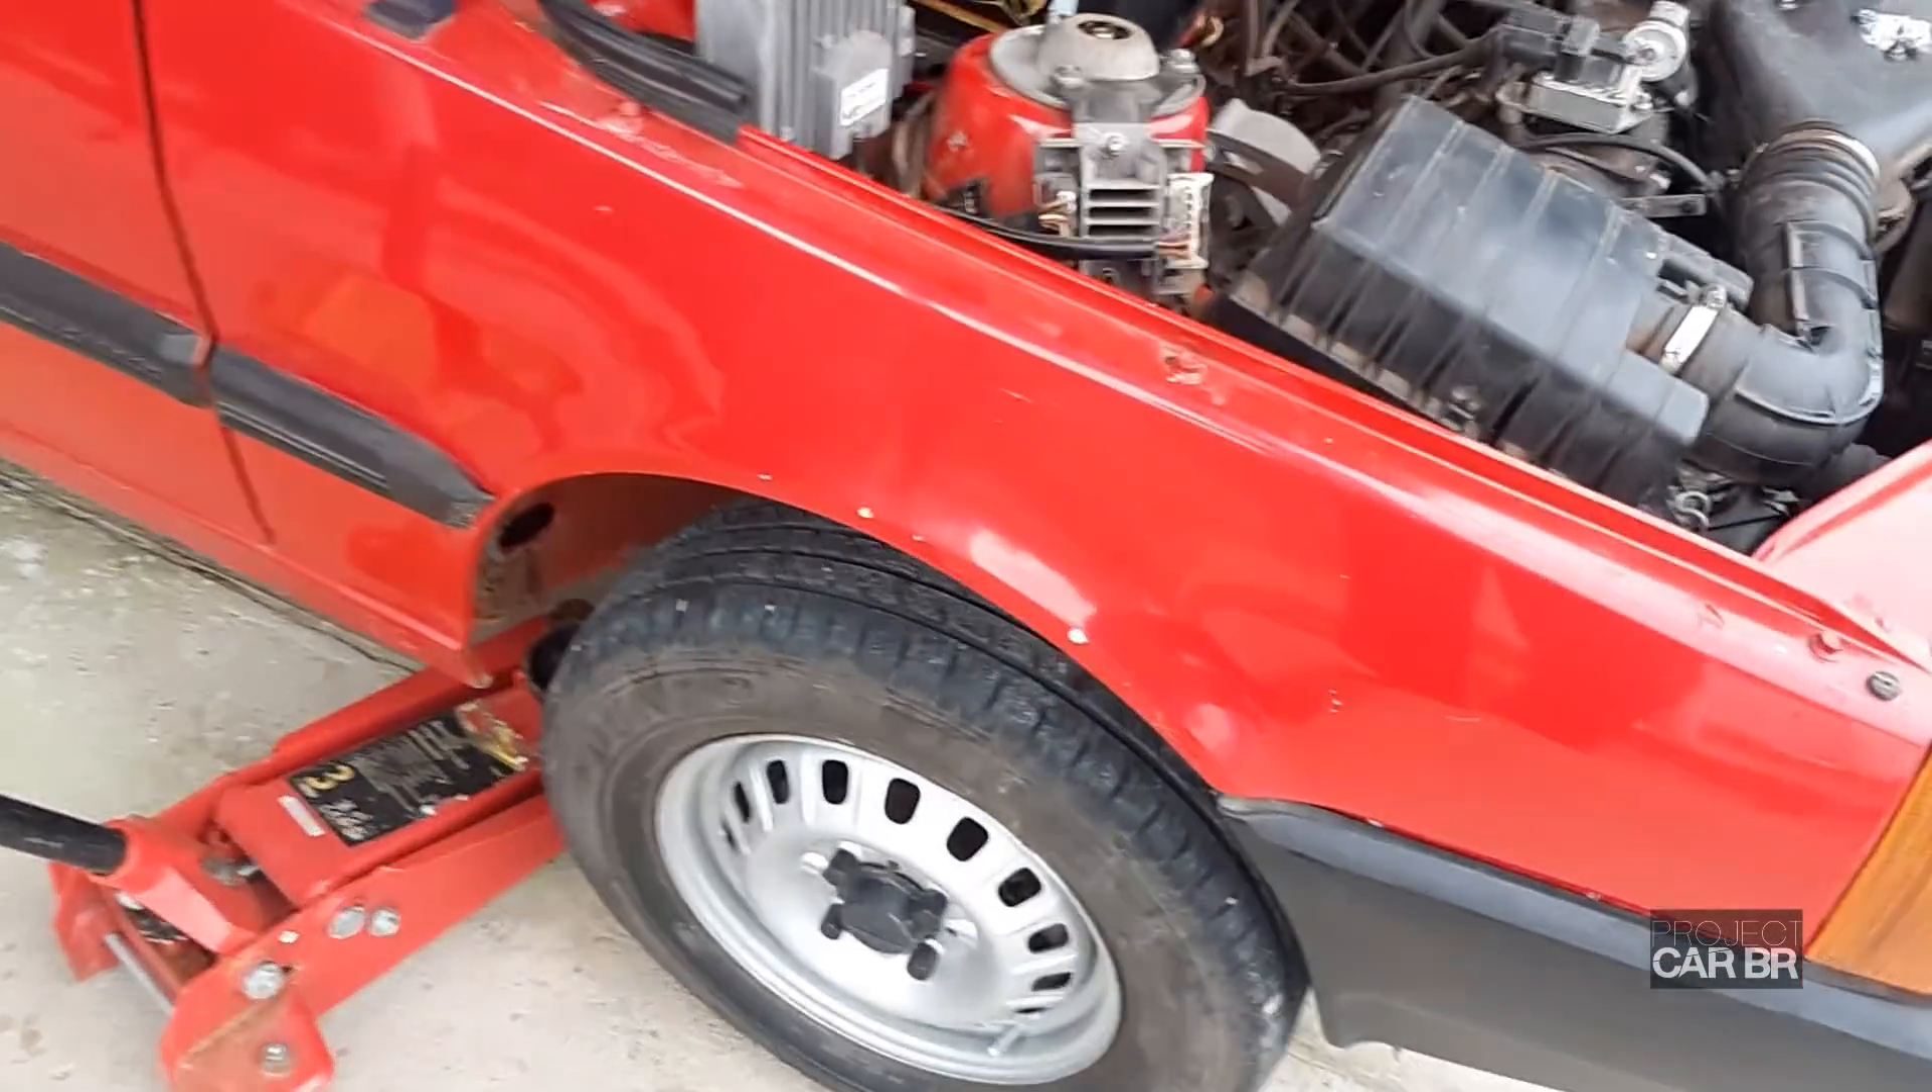Está aí a rodinha no lugar, serviço concluído.